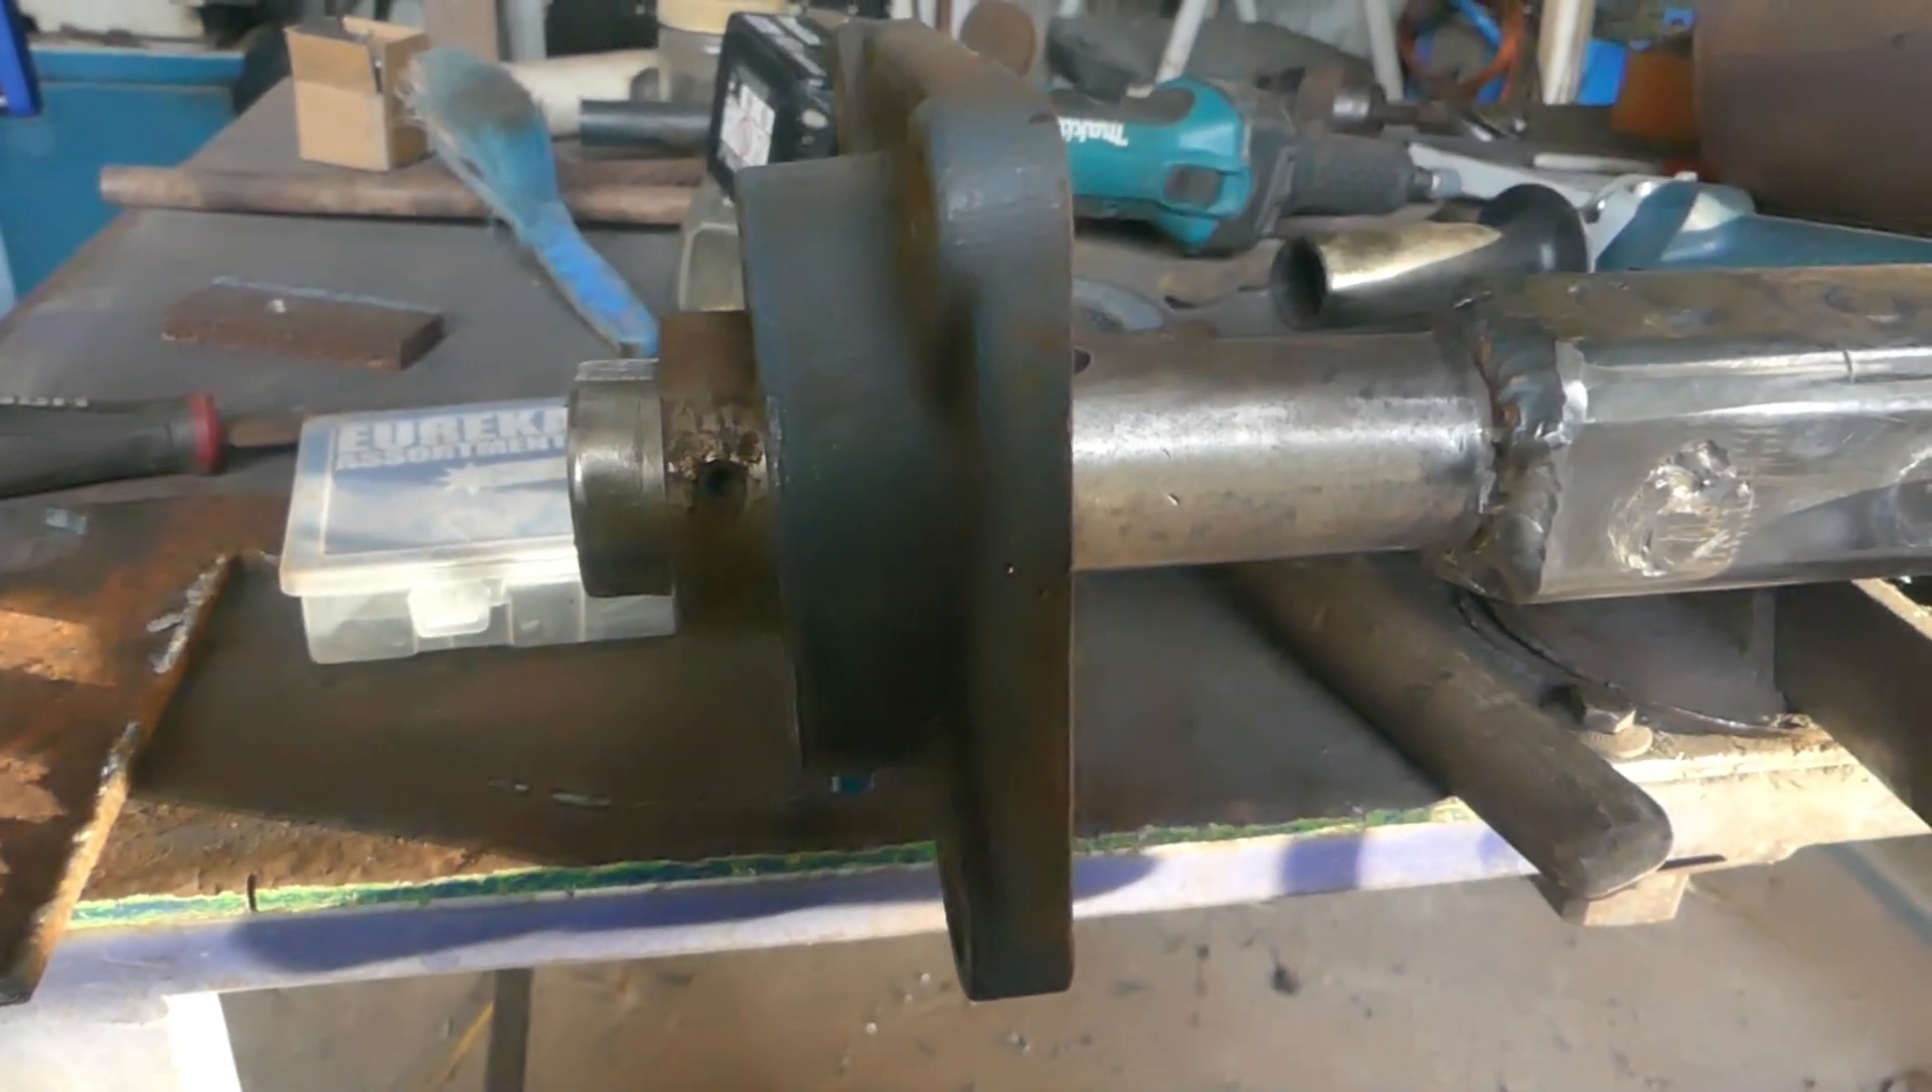You can see that the bearing still goes on. The end hasn't been expanded or anything and that'll all be okay.